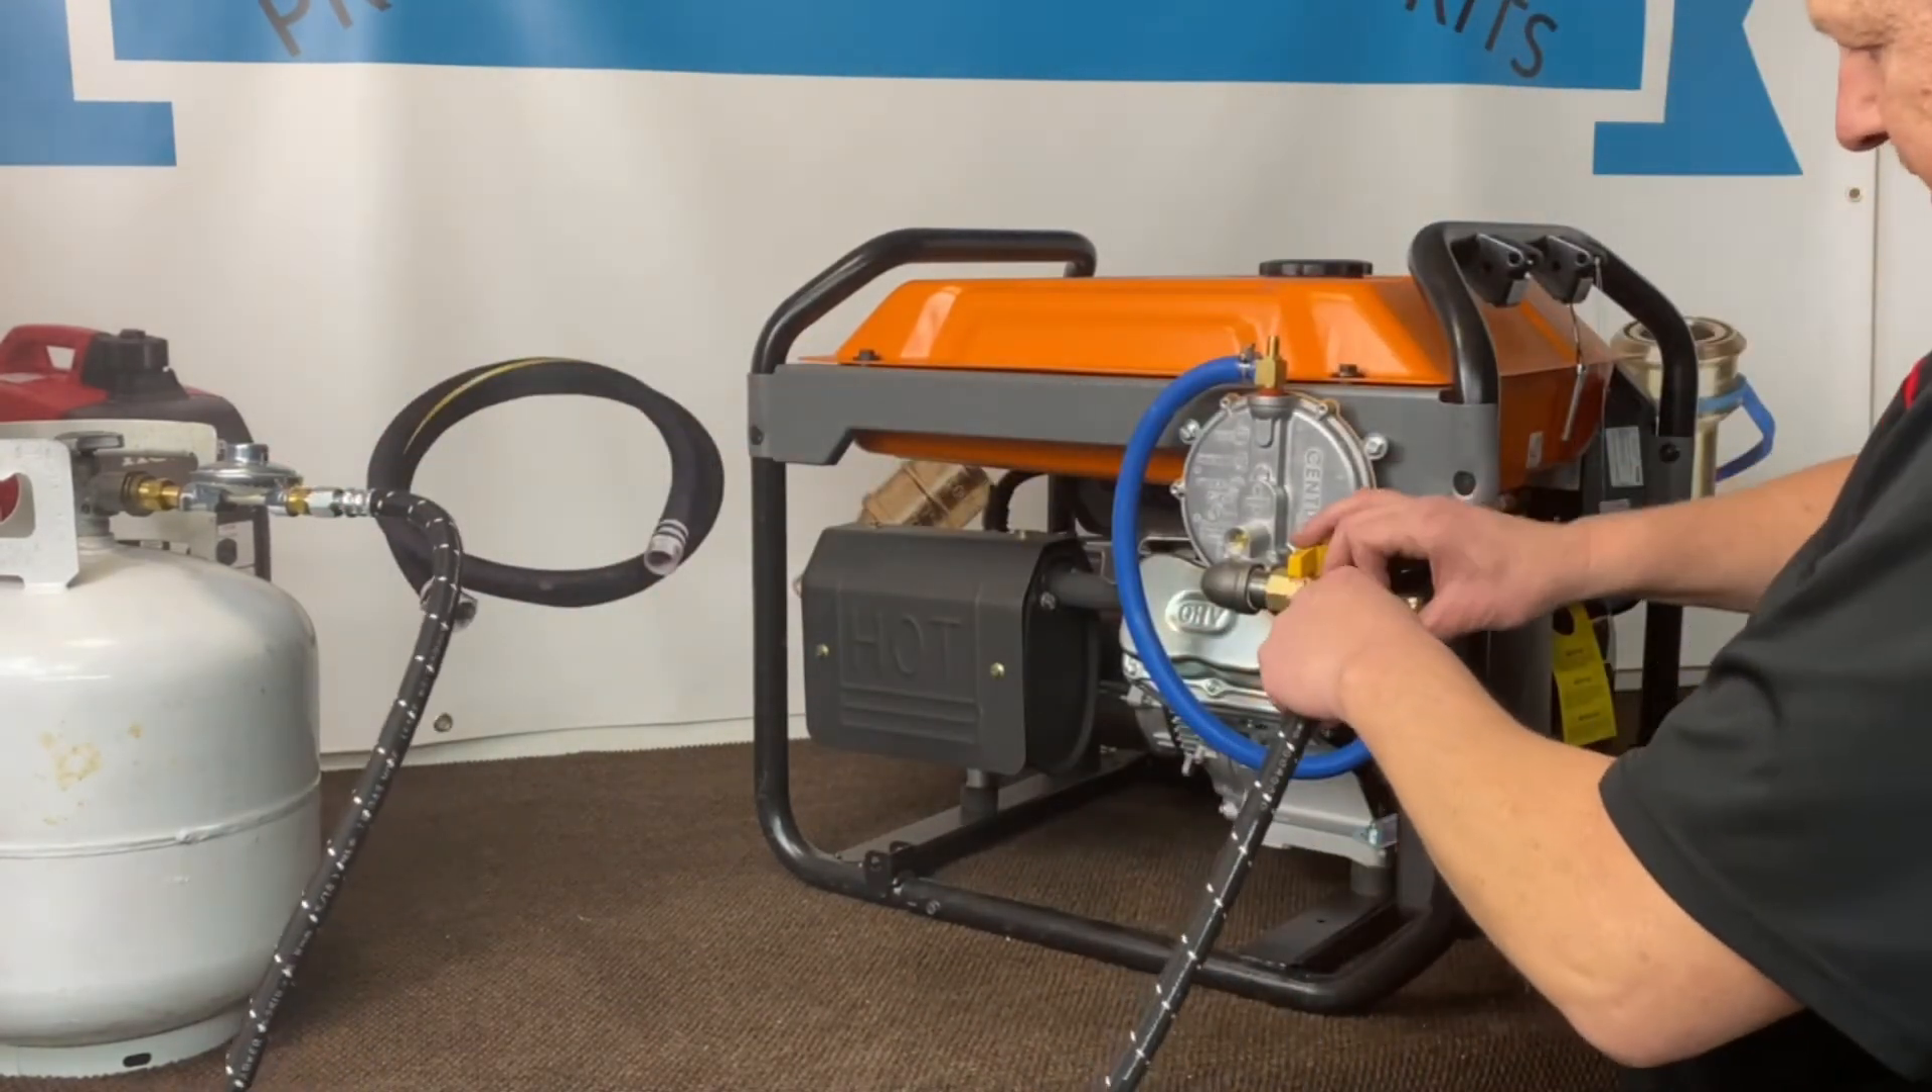We've got our regulator hooked up to our tank.